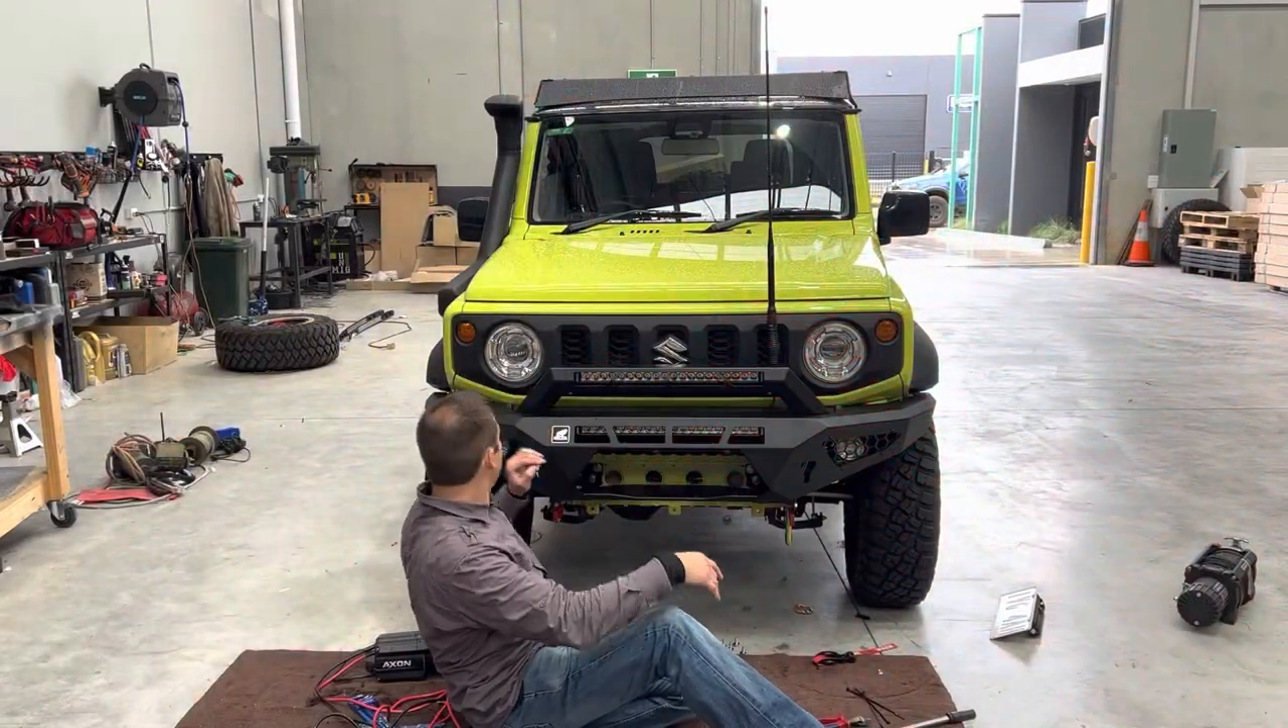Now, we've got the bar on. We've put it in the position we want.